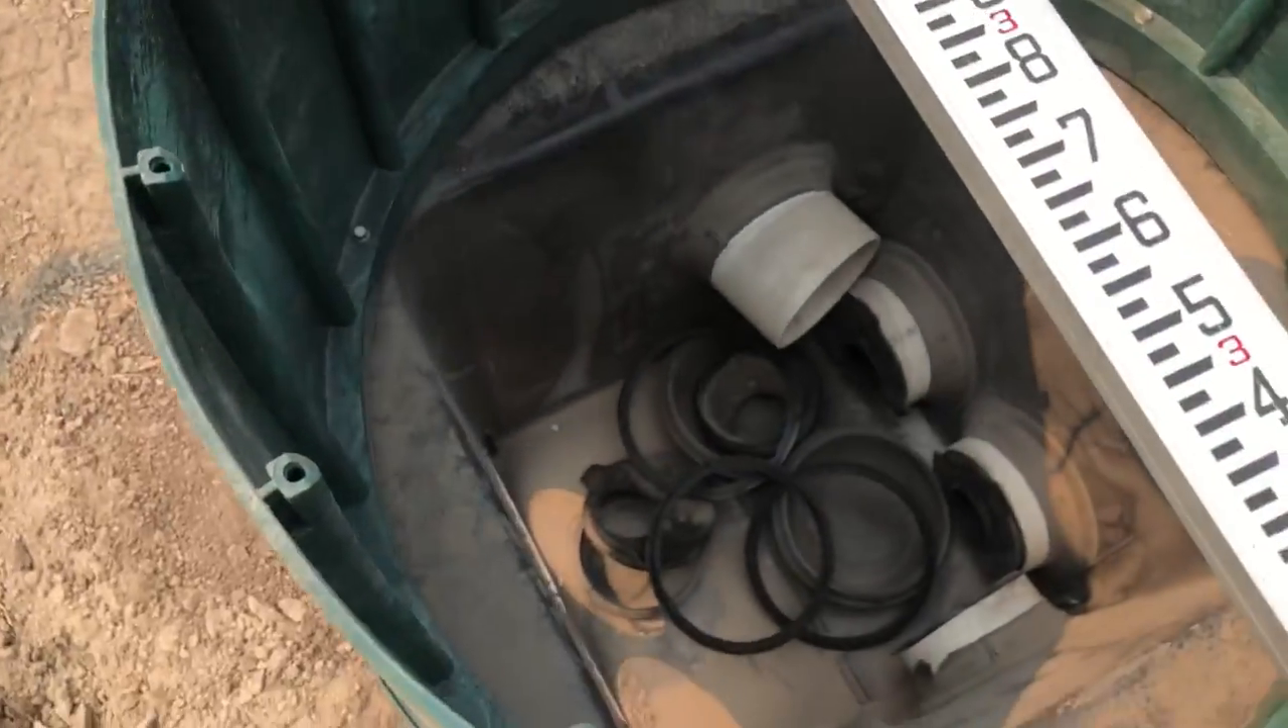We have our distribution box running from the septic tank we still have to fit that together.